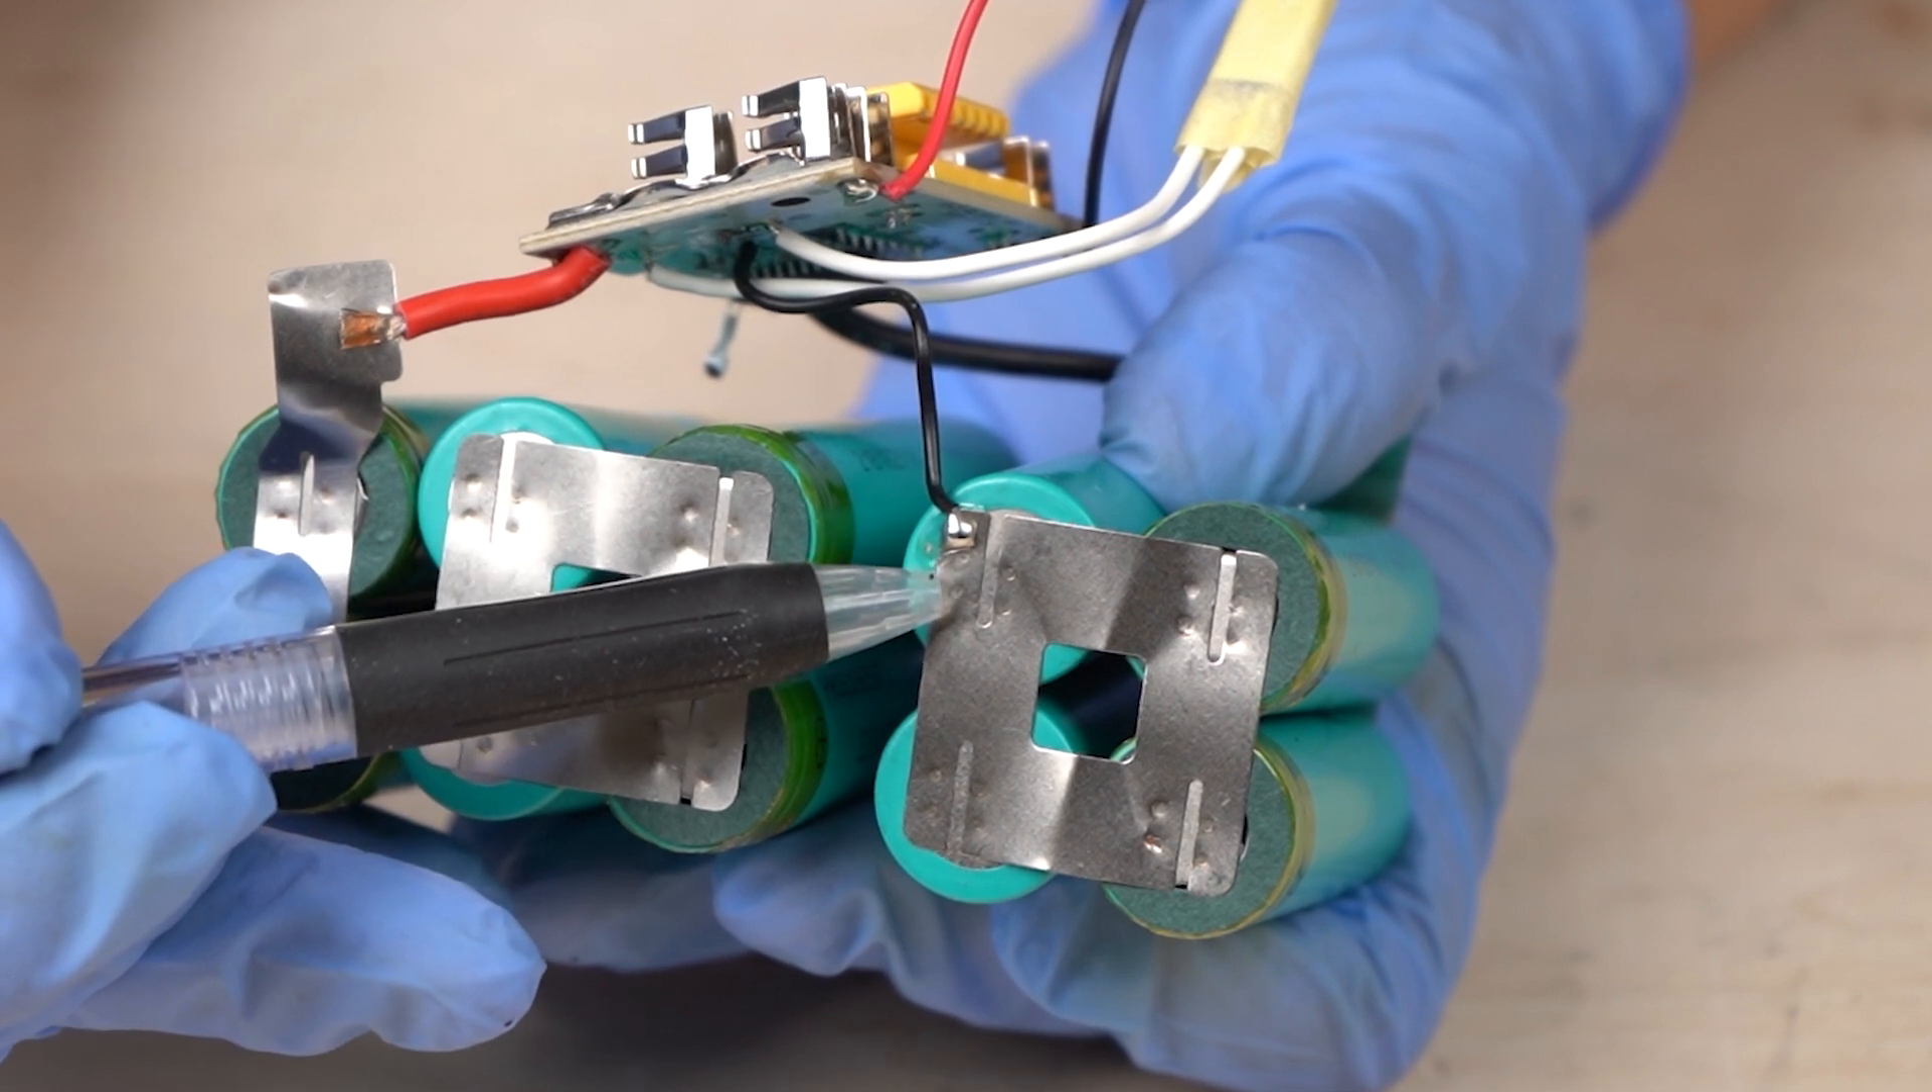See this thin wire connected to the board. It's soldered to the spot-welded tab on the battery cells.